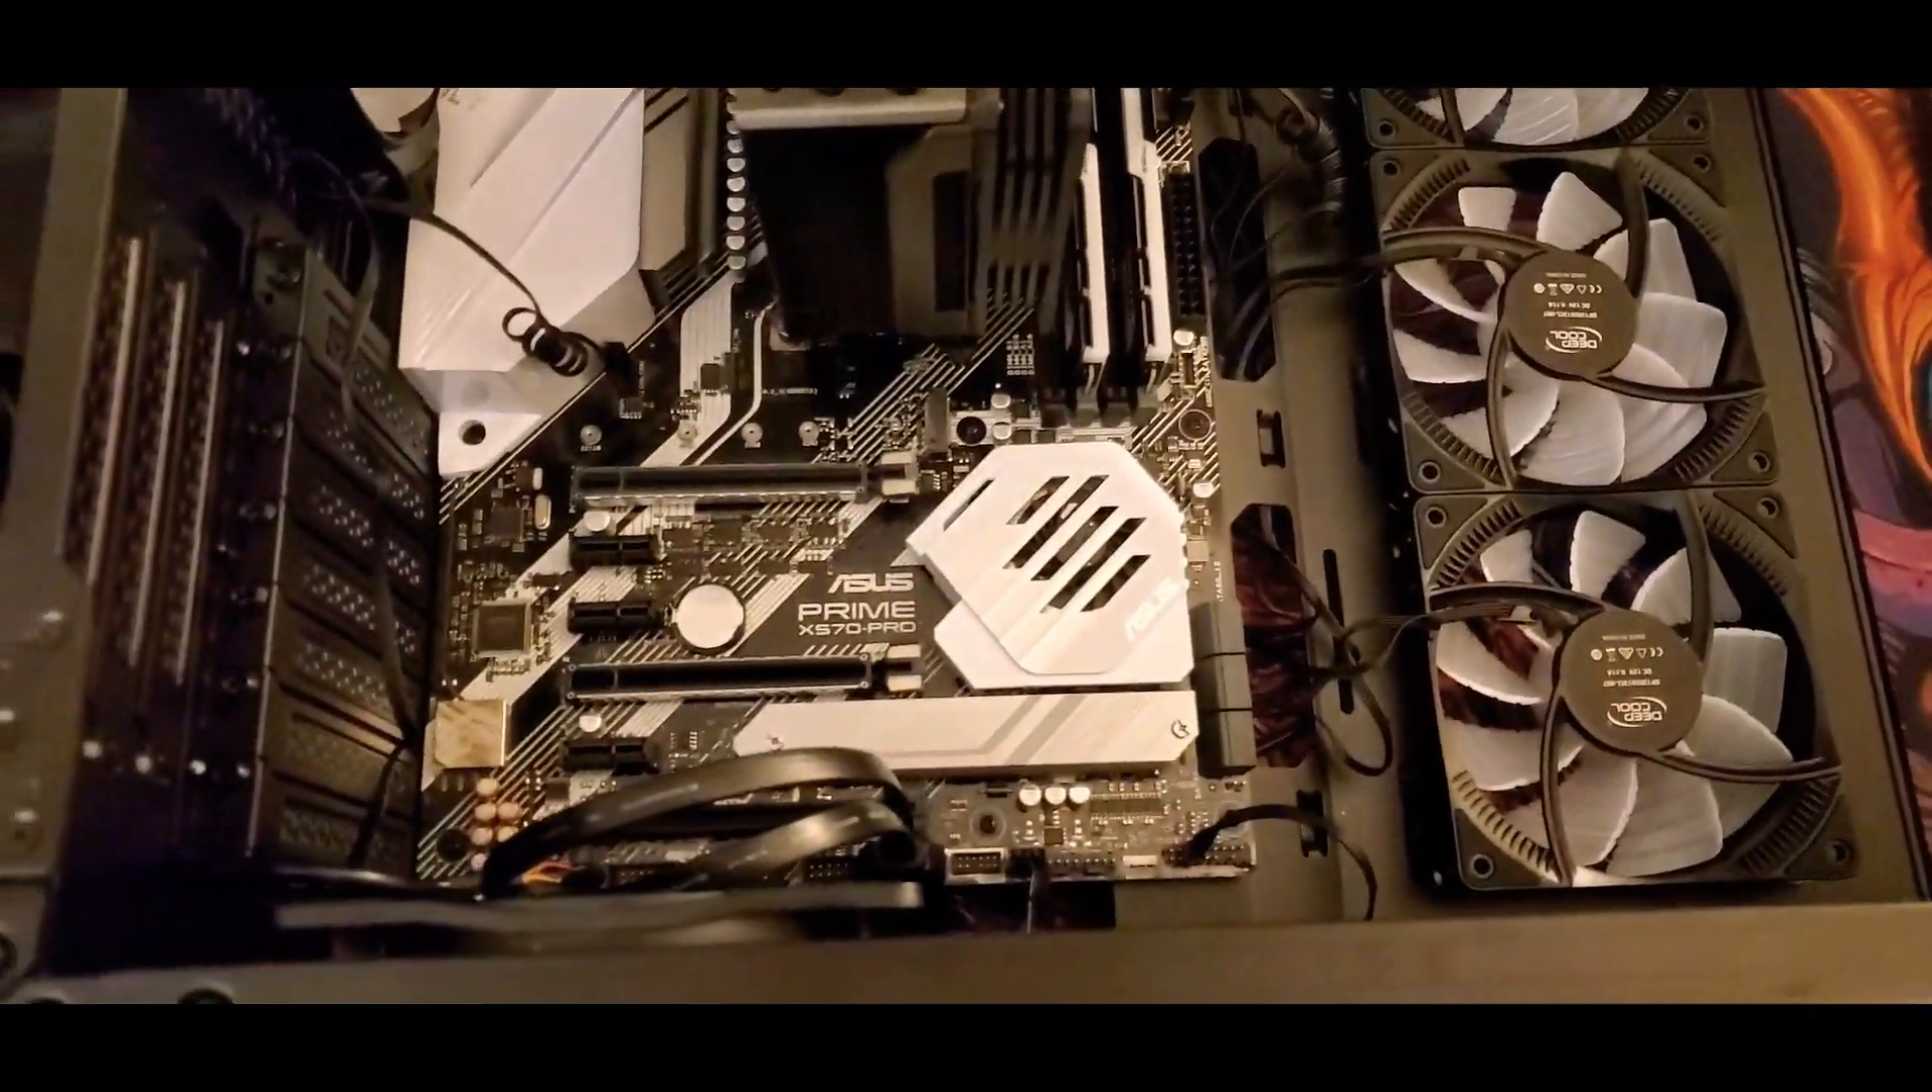So, motherboard is in. I went ahead and plugged in what I could.